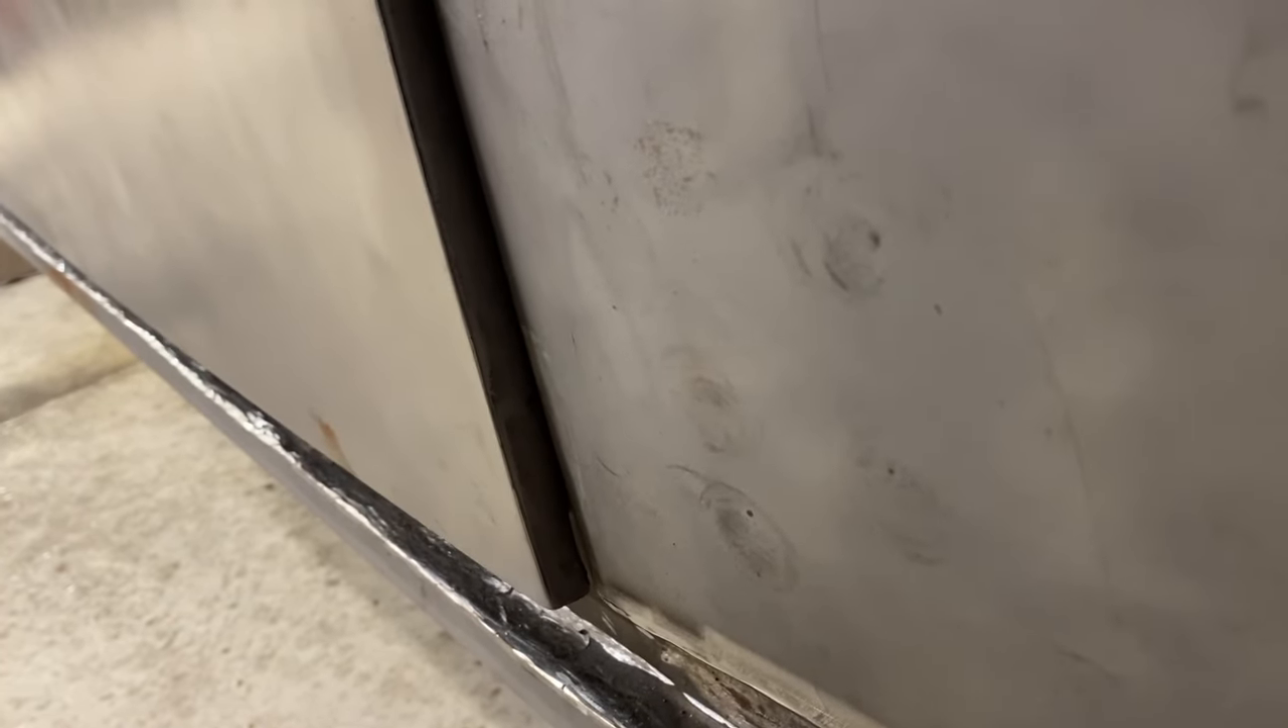And you can see that at the bottom, our door is way proud.